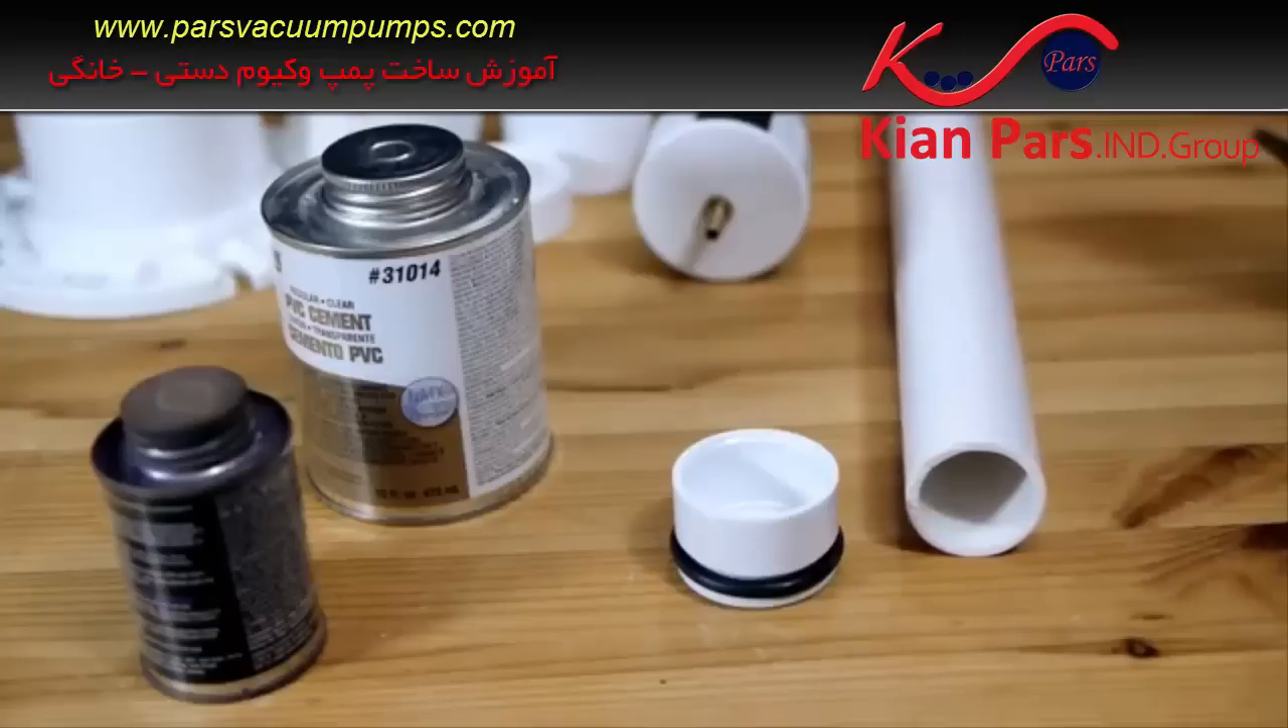Once the O-ring has been snapped into the groove, the piston is complete and it can be mounted to the pump shaft which is a 20 inch length of inch and a quarter PVC pipe.